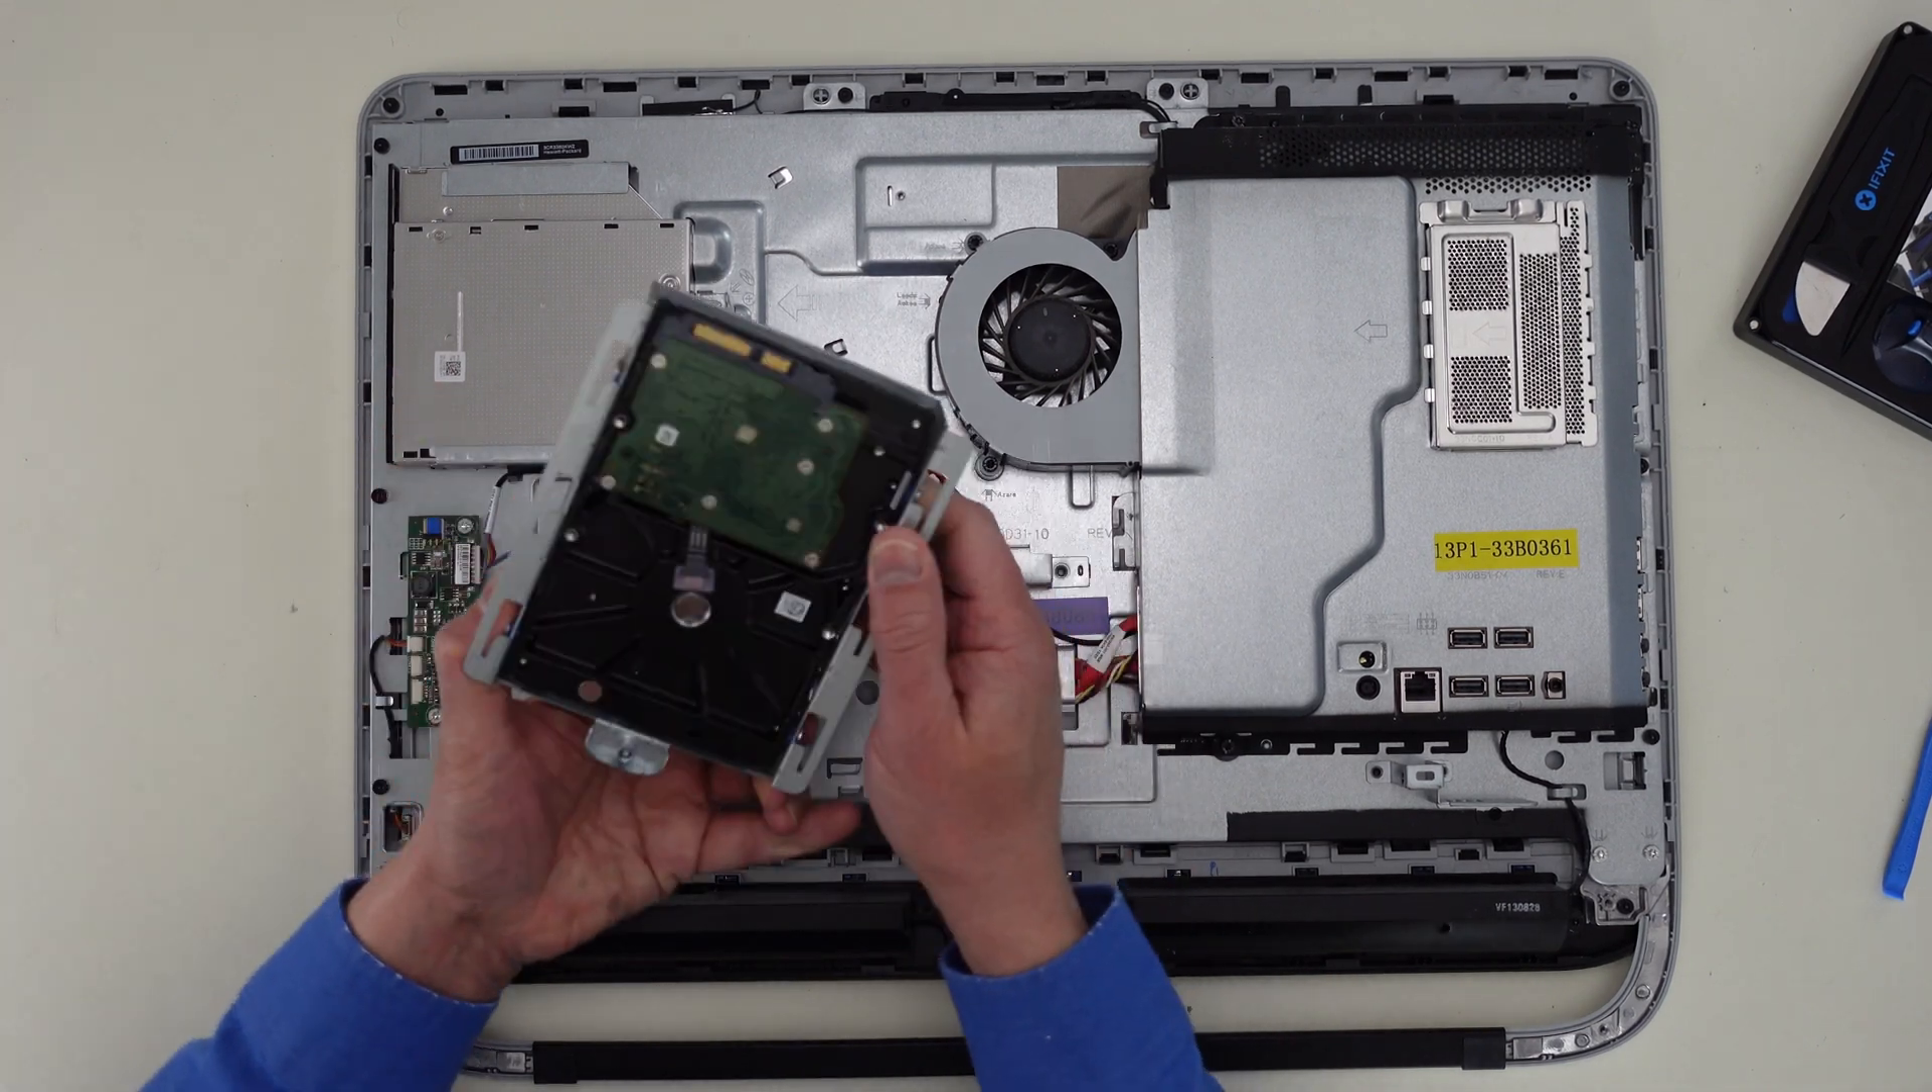And there's the hard drive. It's been removed.